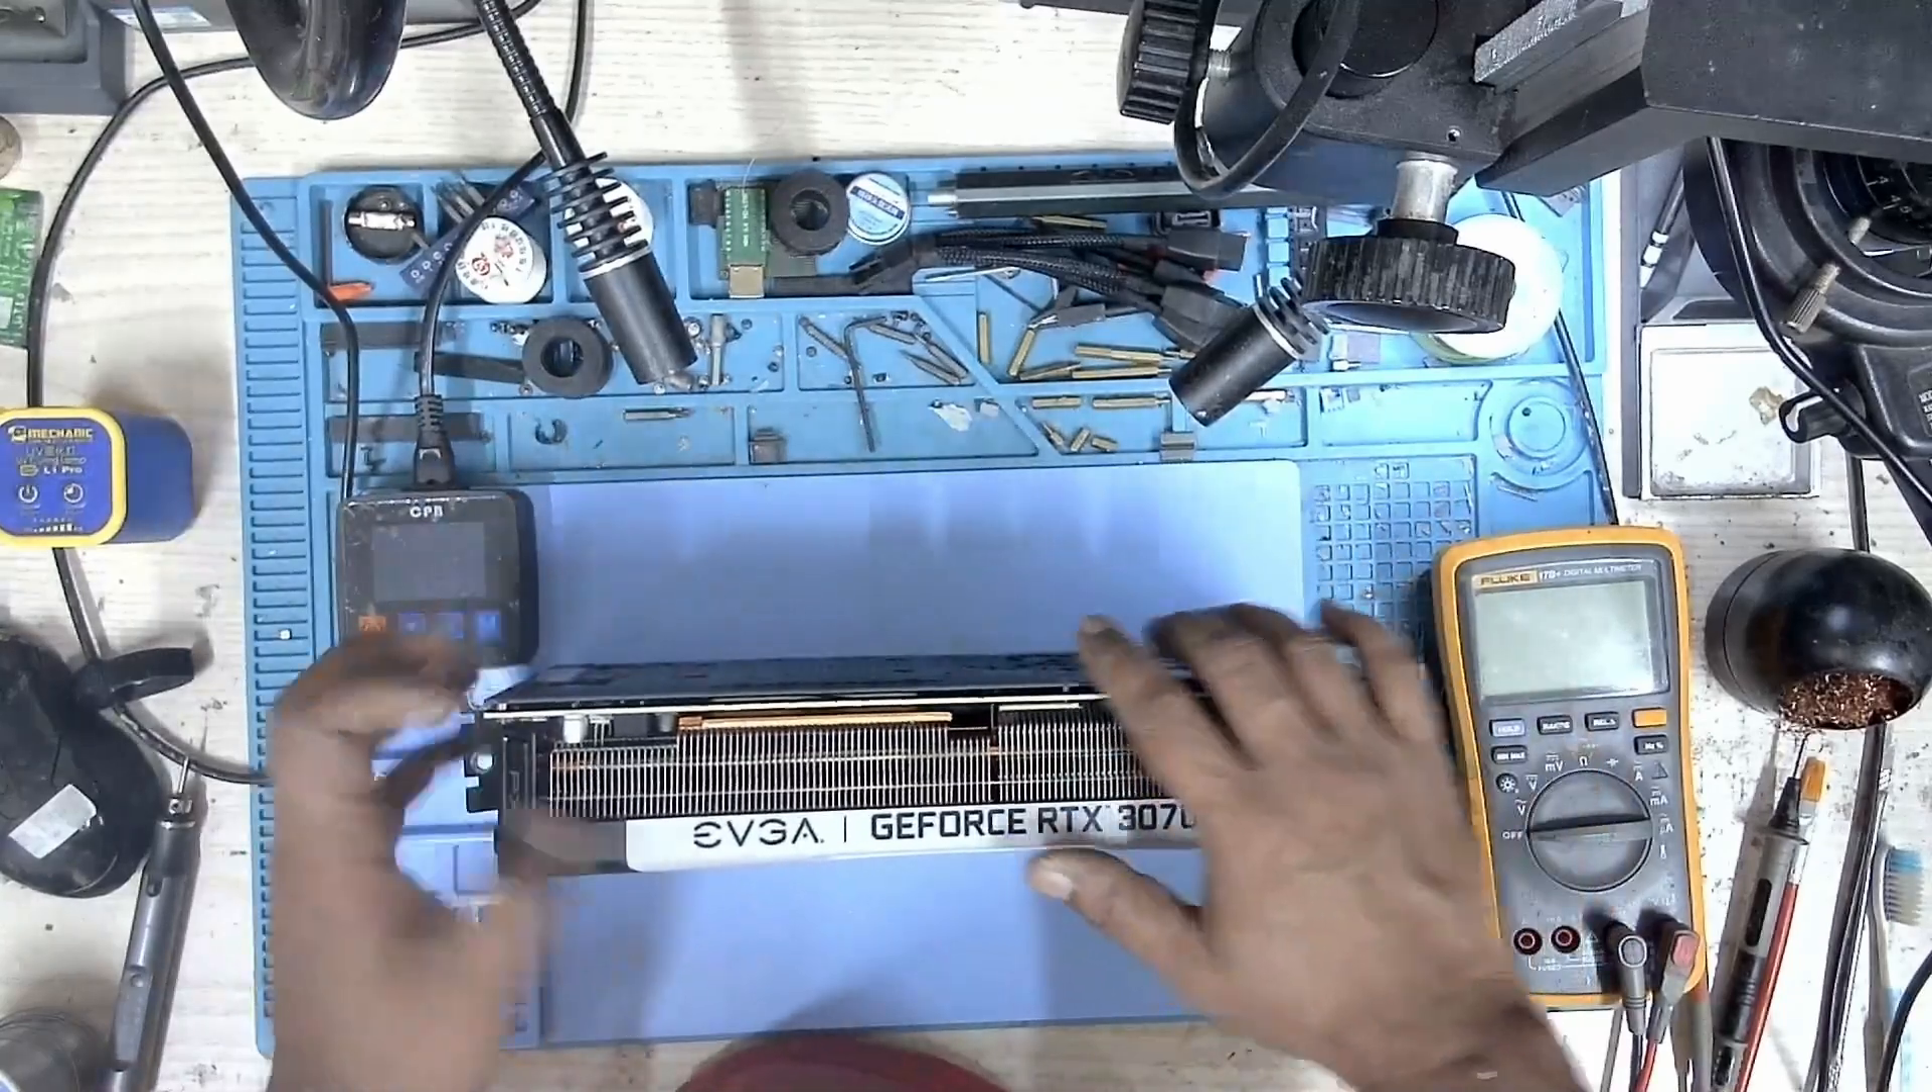Okay, so the card has been assembled back again and we are going to go ahead and put this card on our test bench back again.